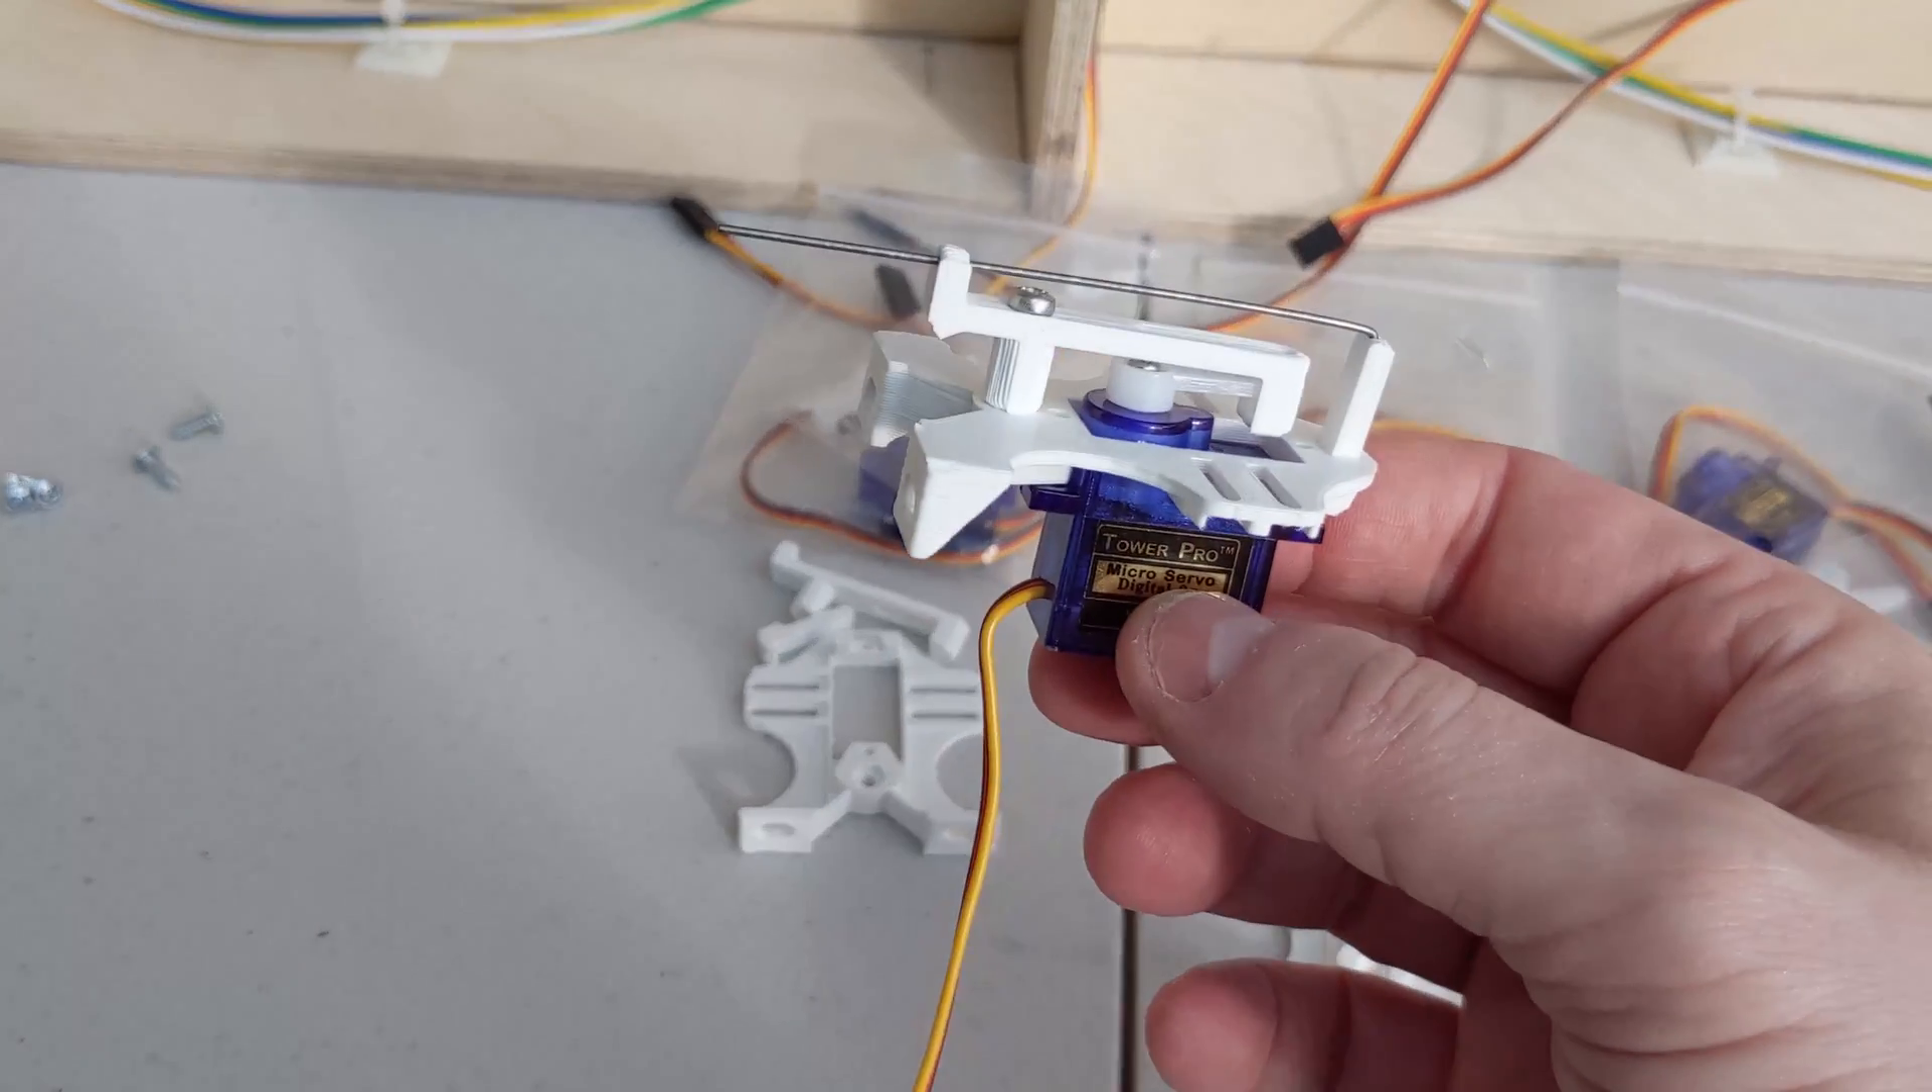The servo is now mounted into the mount.